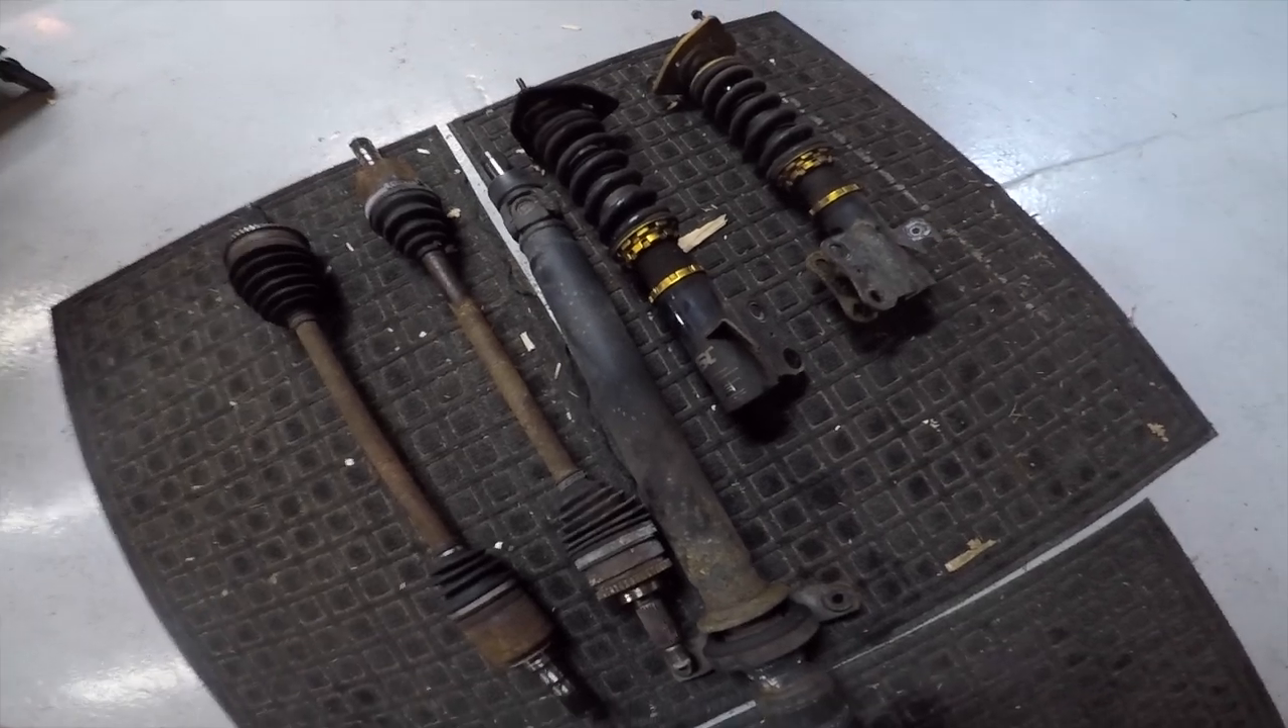Okay okay so we got all the shafts out of this thing.